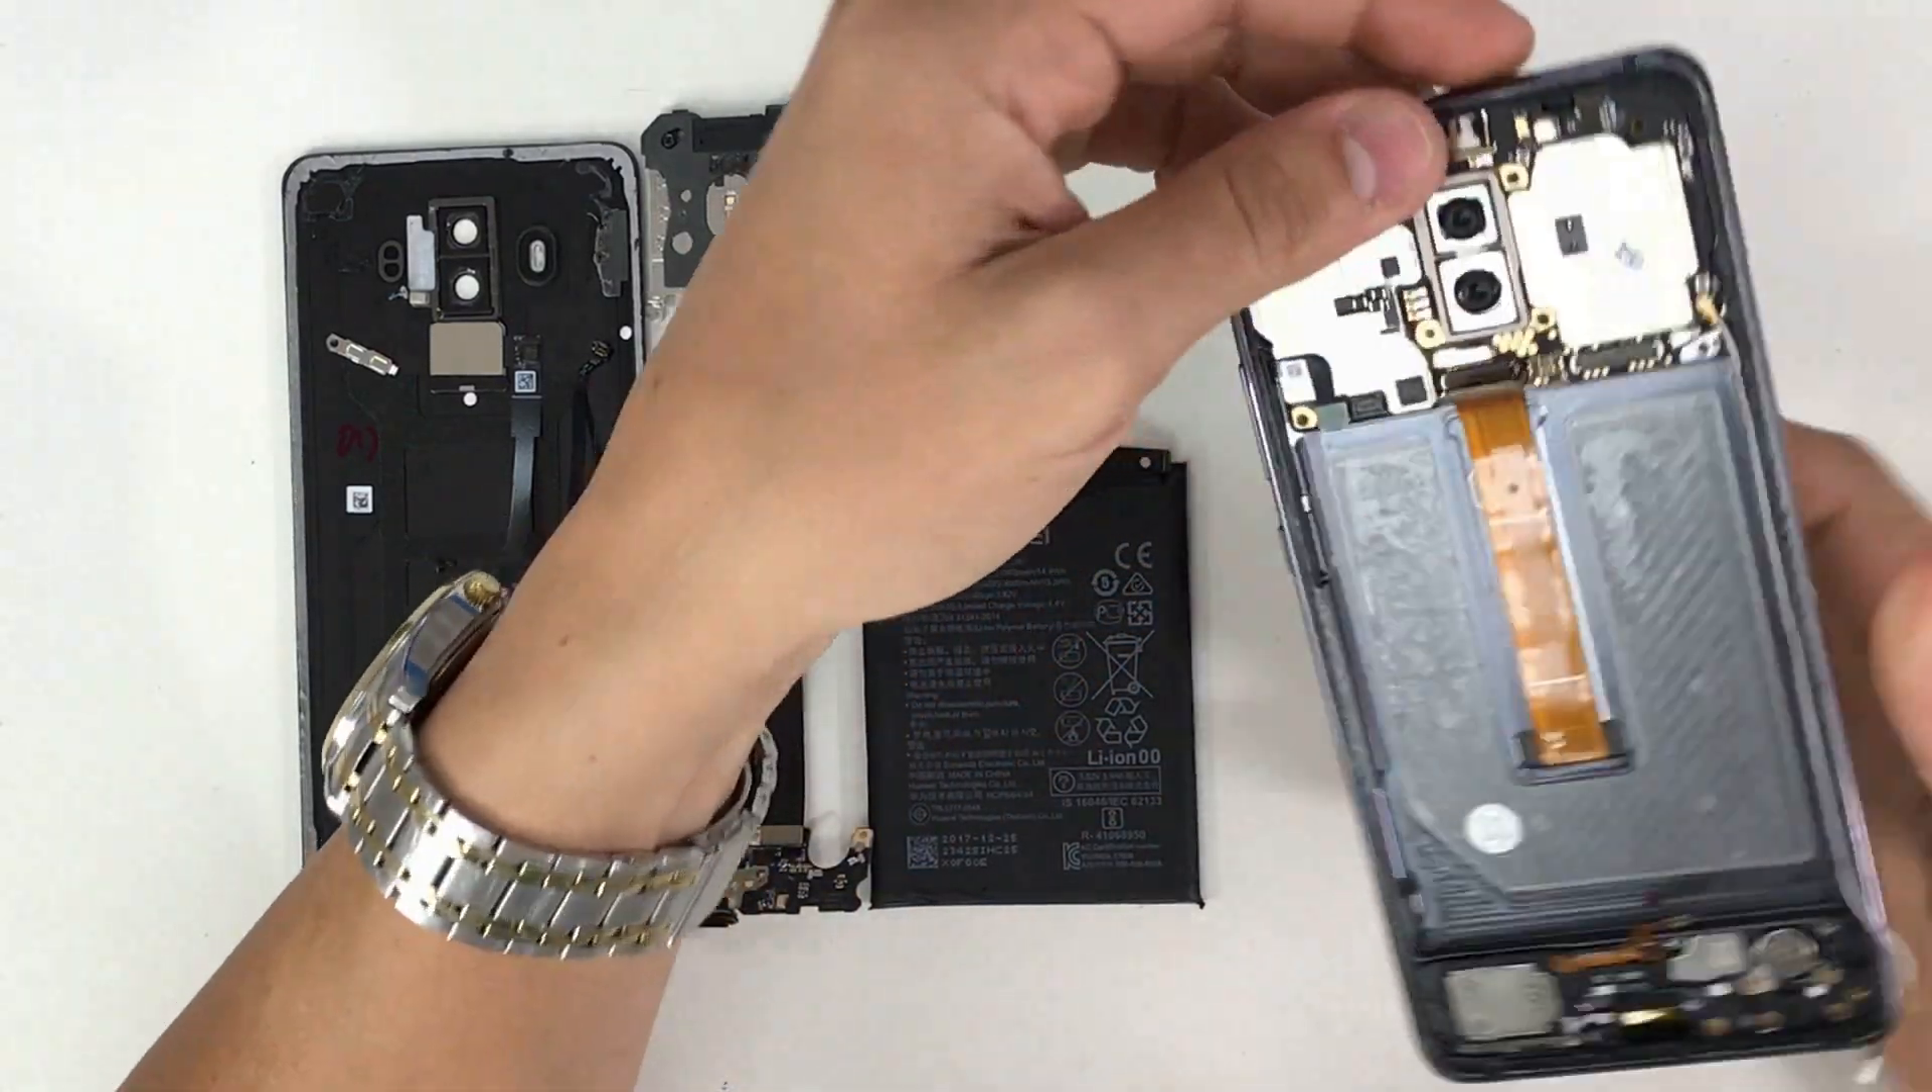There we go the battery is now removed.